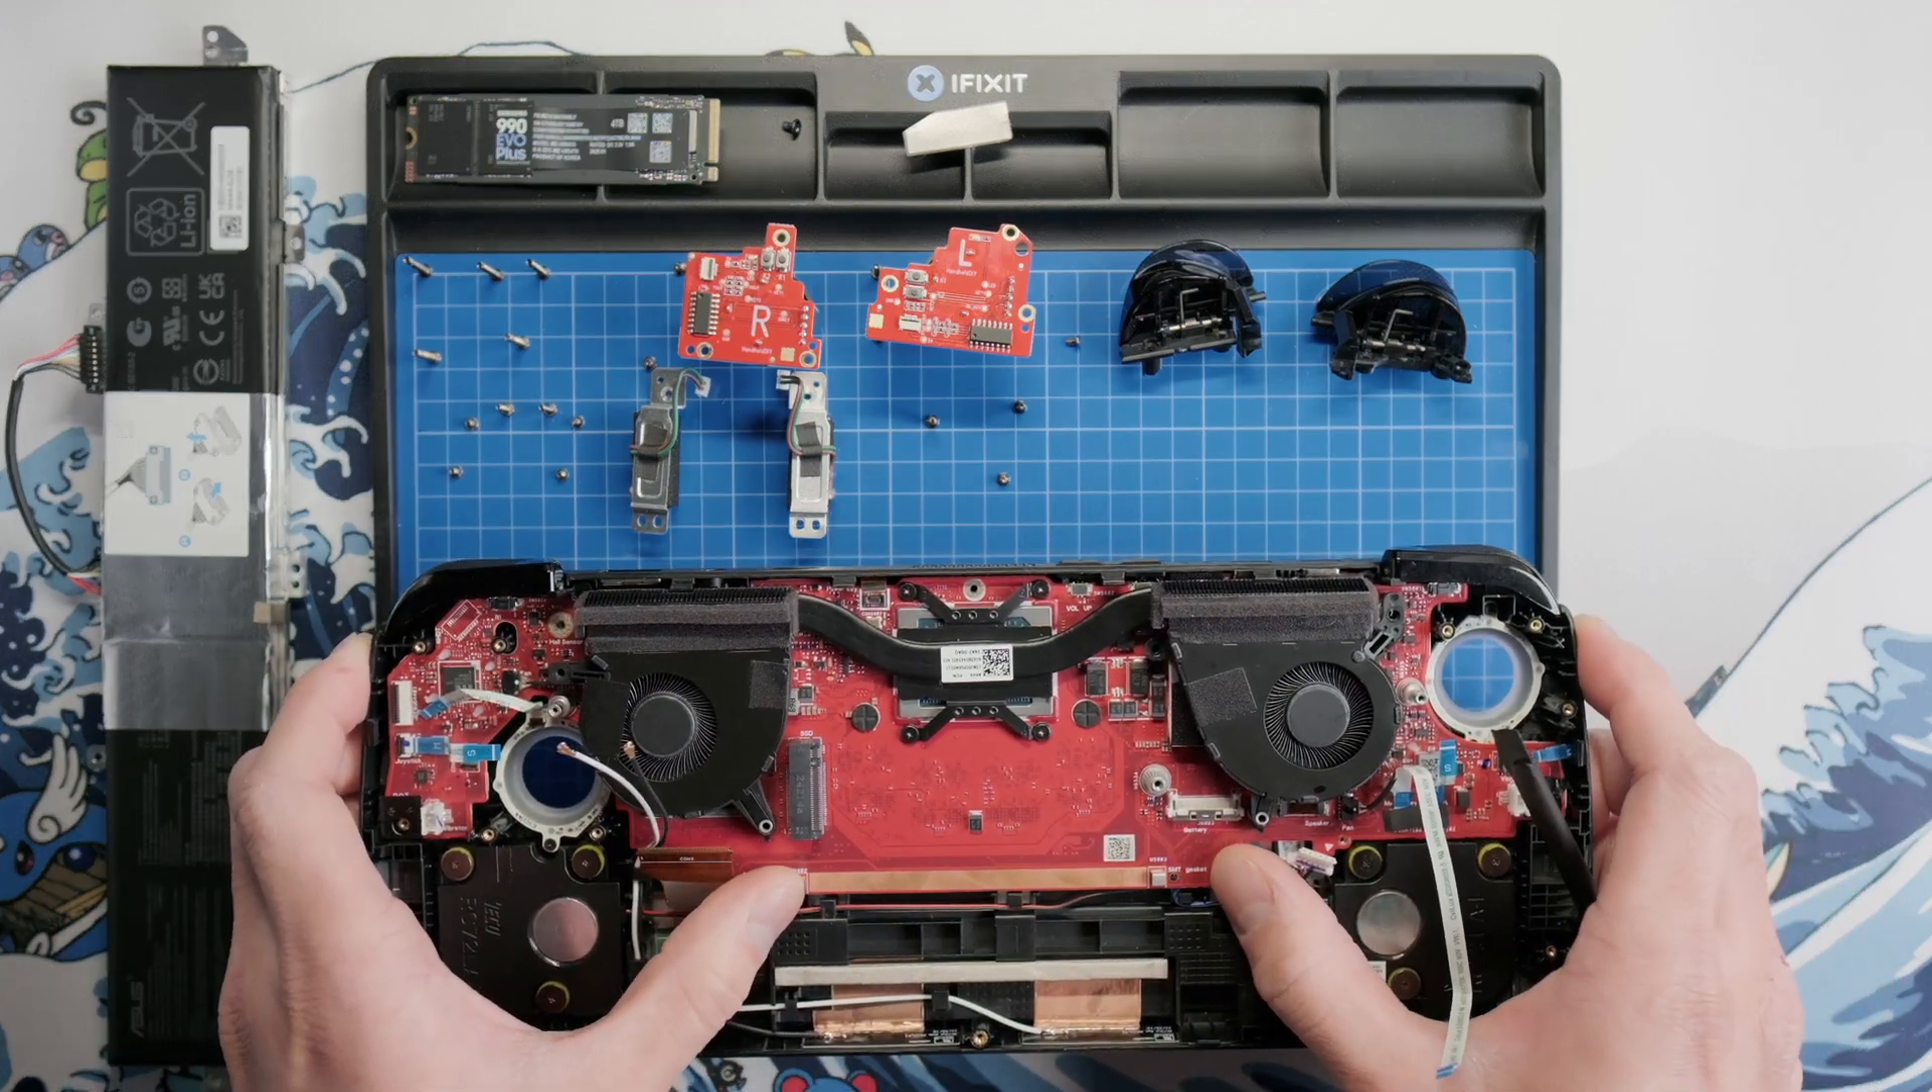Double check that all the cables are above the board and aren't pinched underneath, and we can now fully see our motherboard in place.